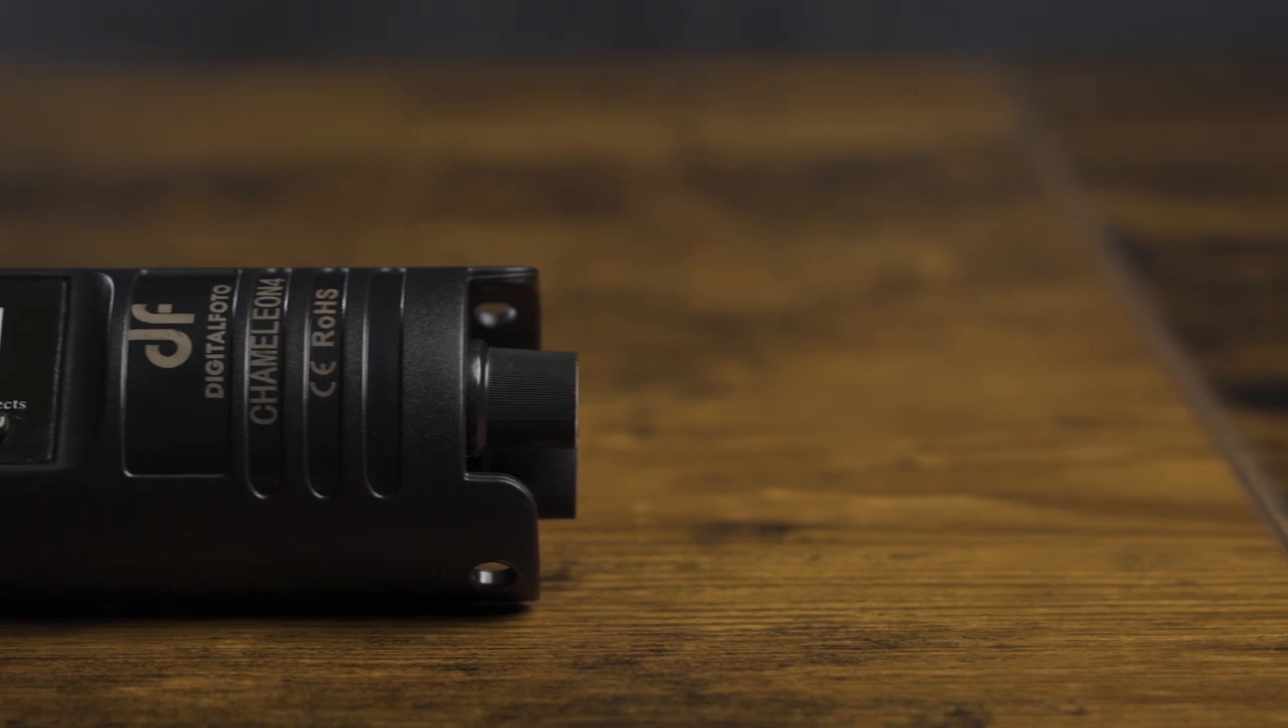The issue is that the knobs stick out farther than the ridges.